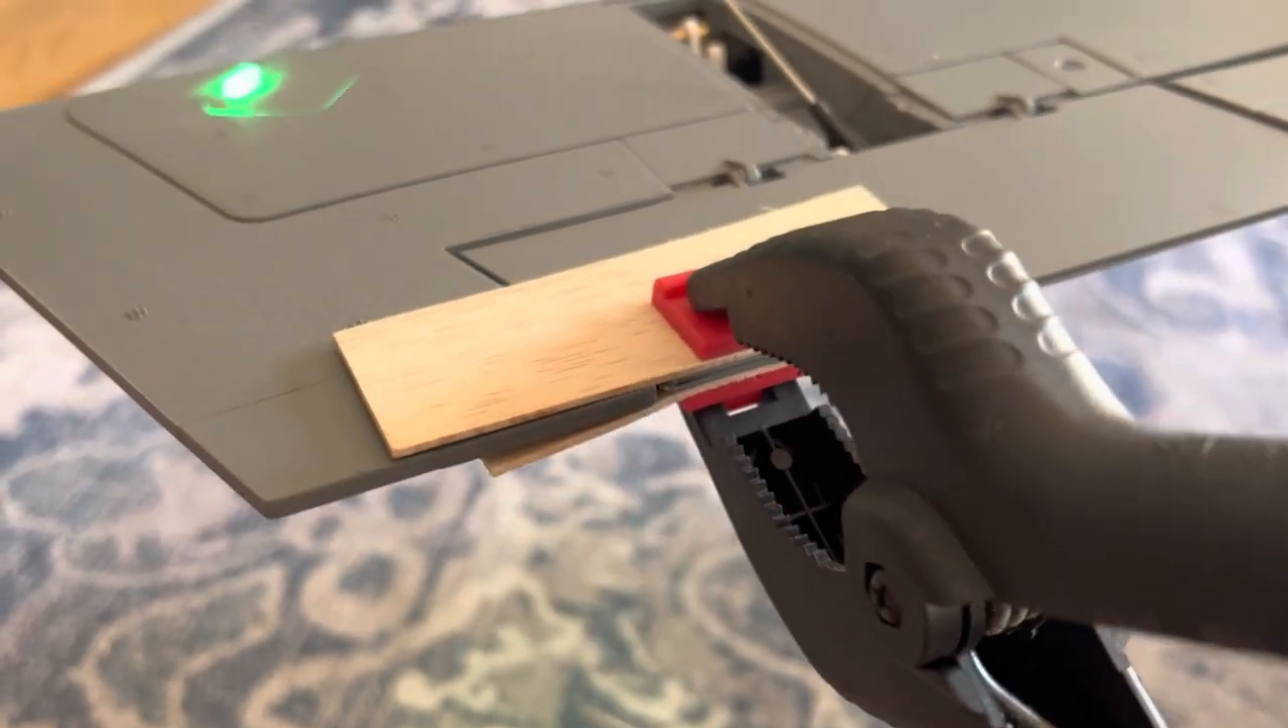So here you can see I've got those two pieces of balsa that are clamped underneath the clamp here.